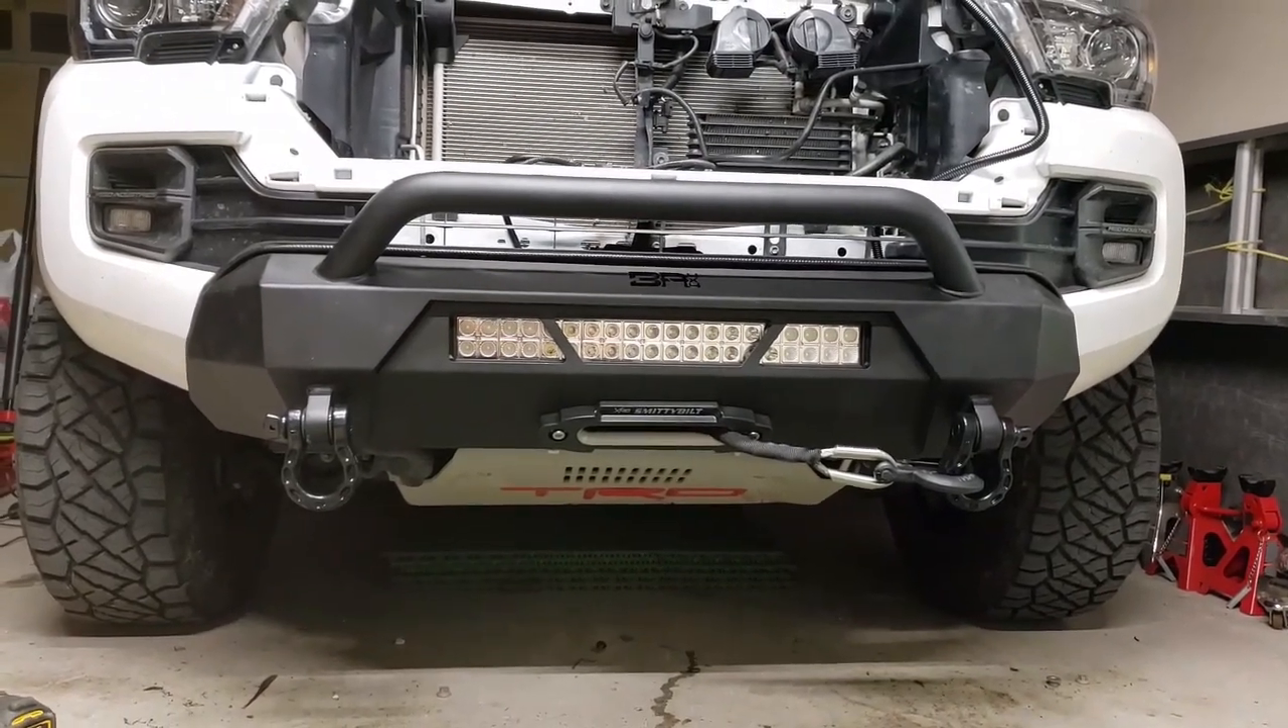Installed the D-ring shackles as you can see. So we're pretty much done.